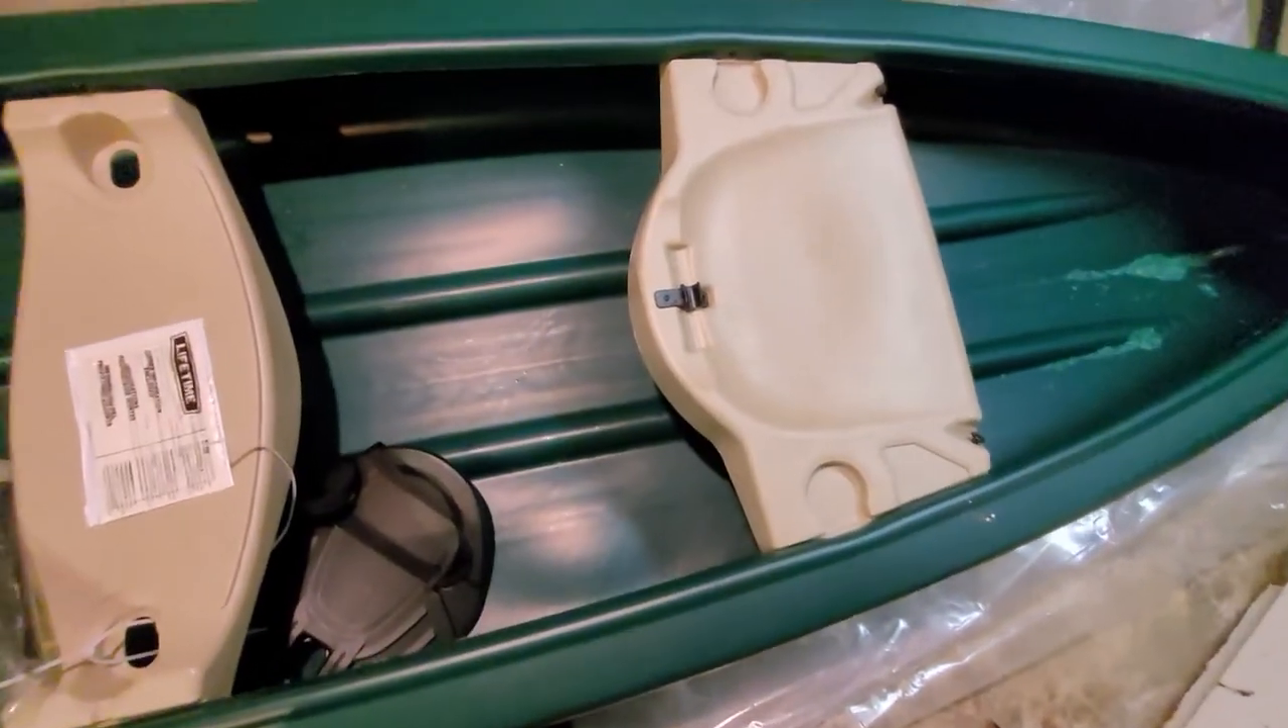Front seat and rear seat have the backs i just haven't set them all on yet.